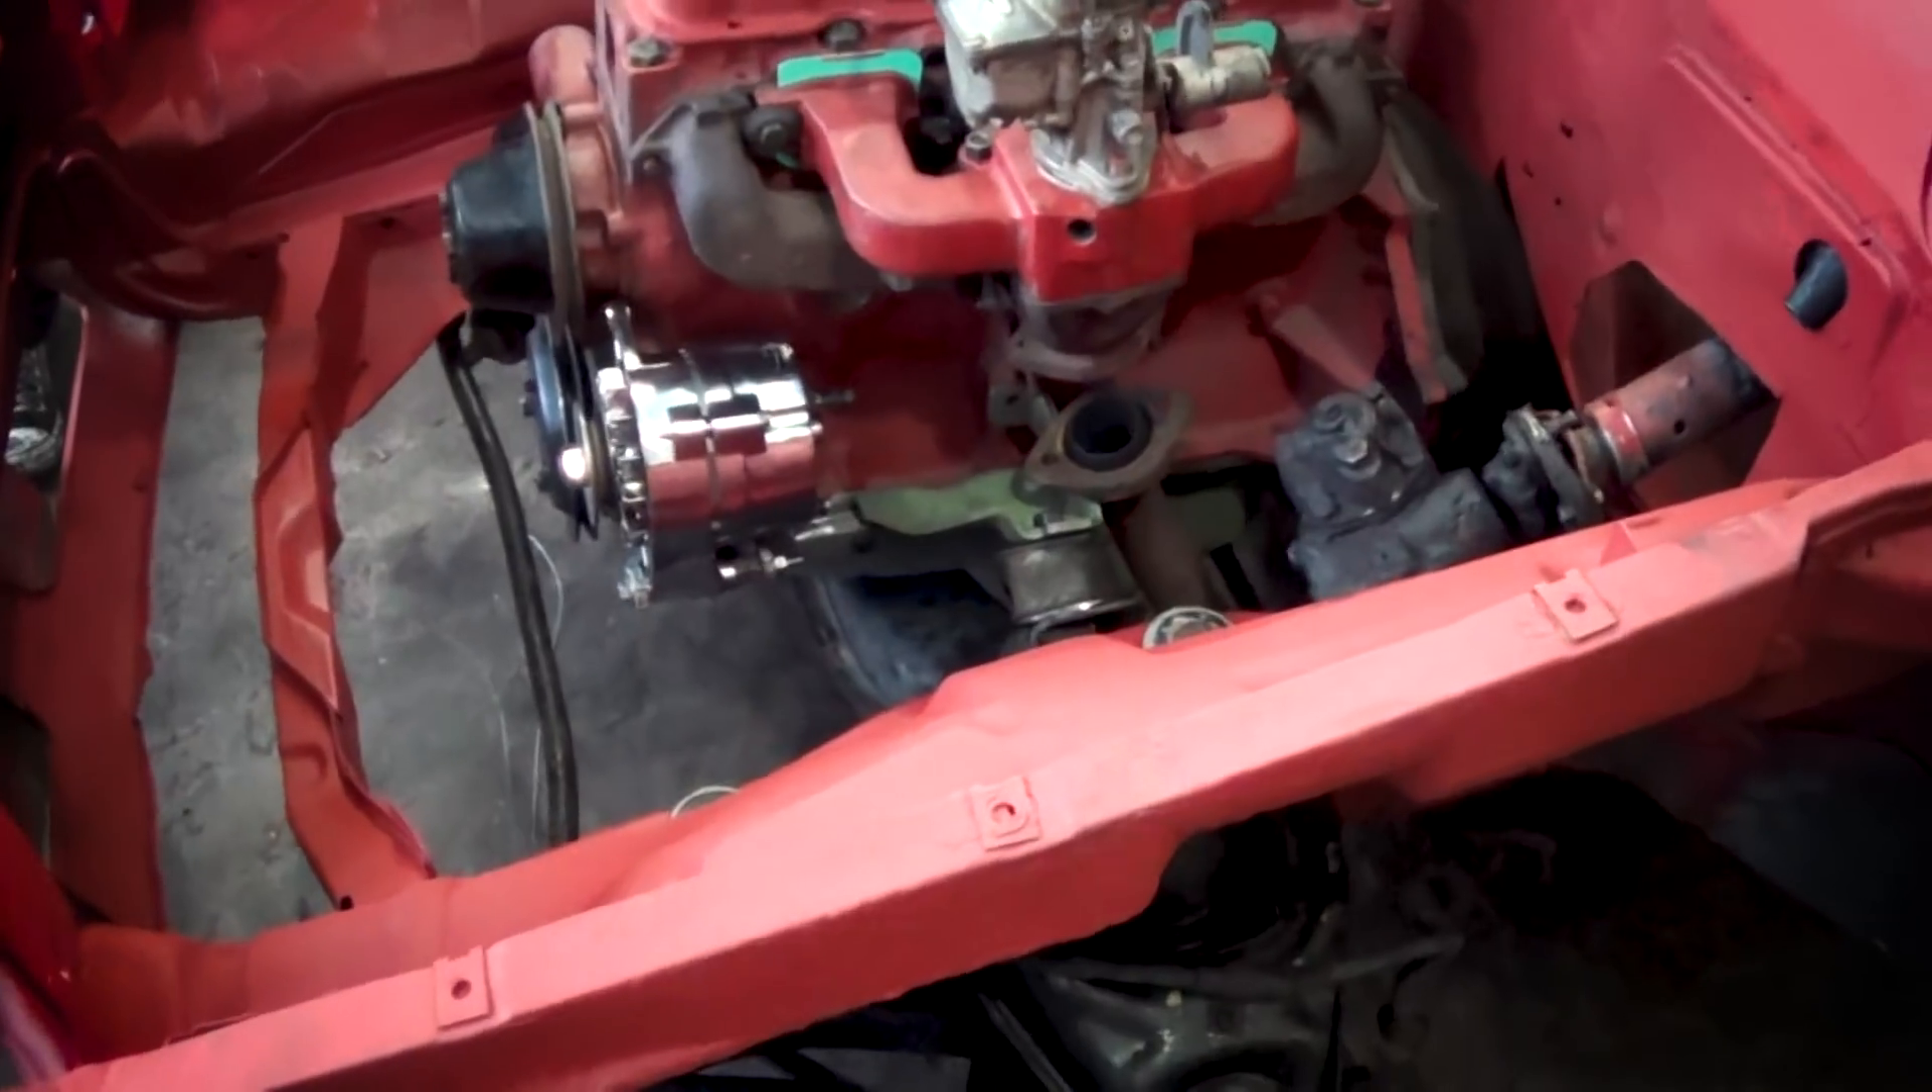O escapamento aqui não tá ligado, né?